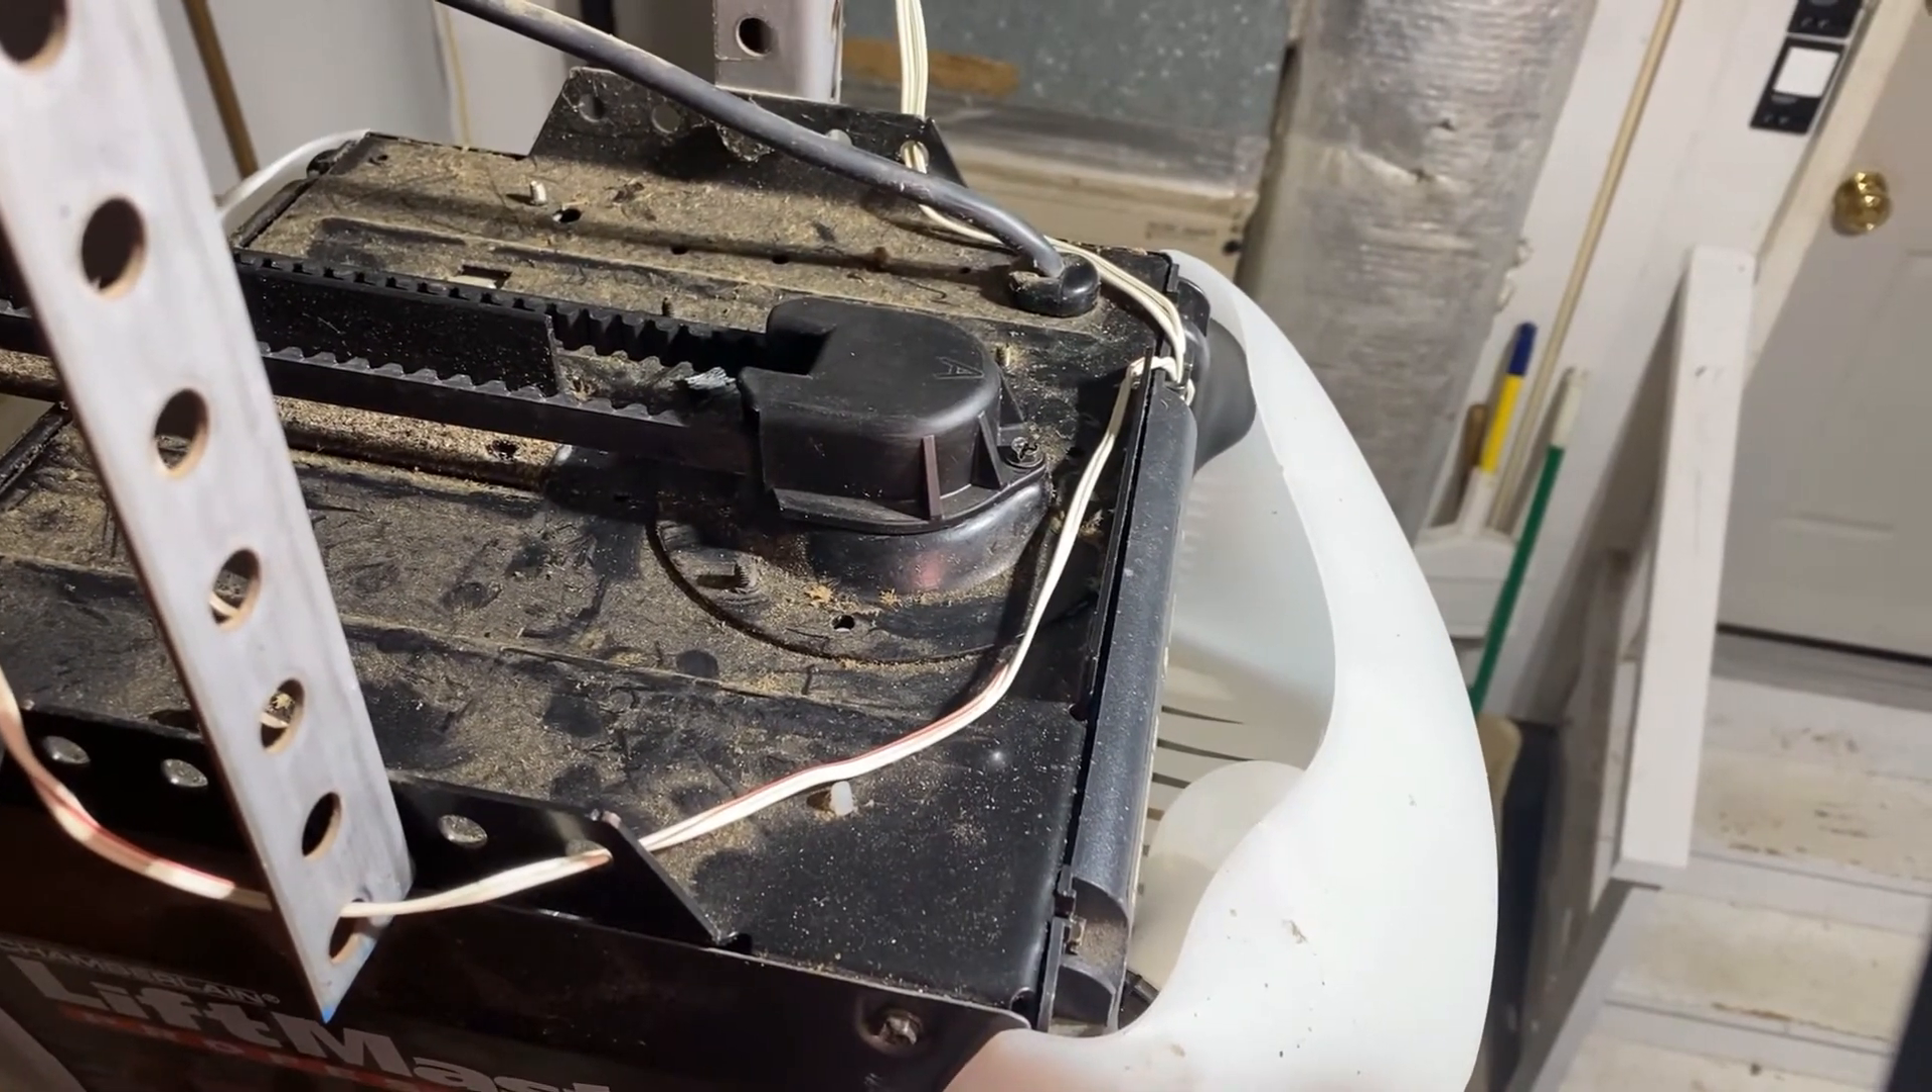As you can see we got the drive gear cover back on so we're finished with this job.